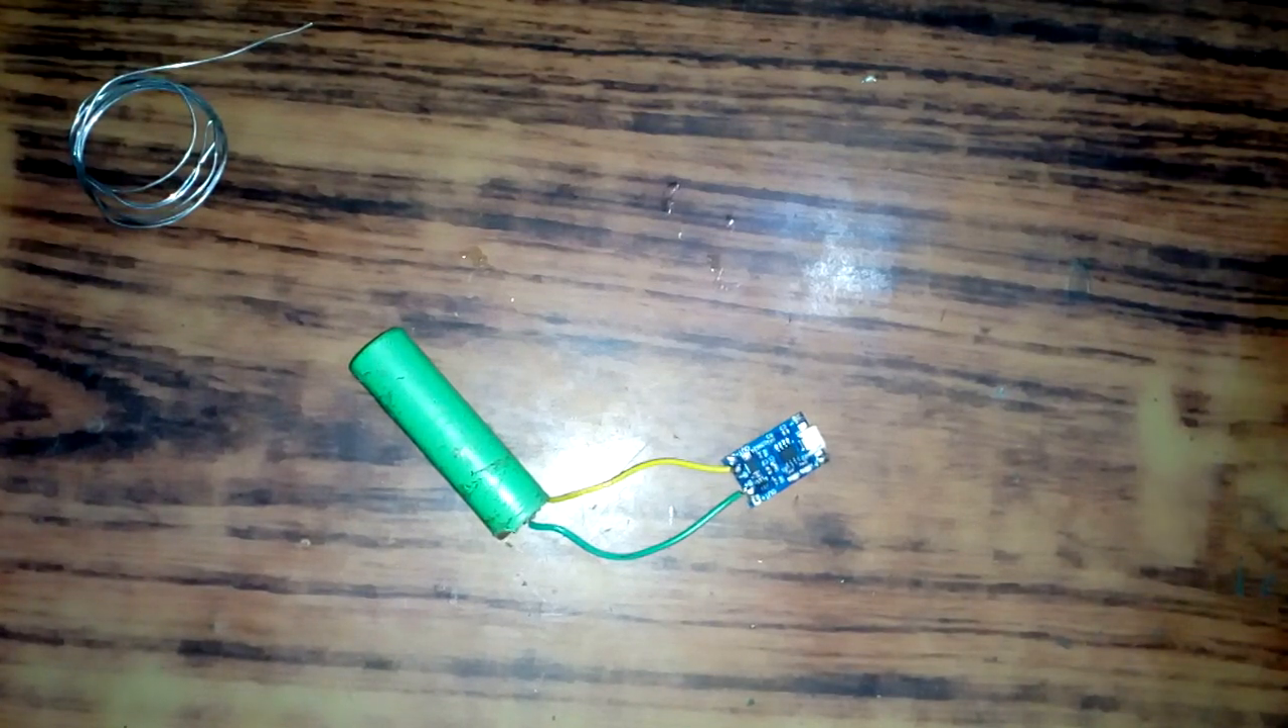So until now I have connected the battery I haven't connected the load yet.